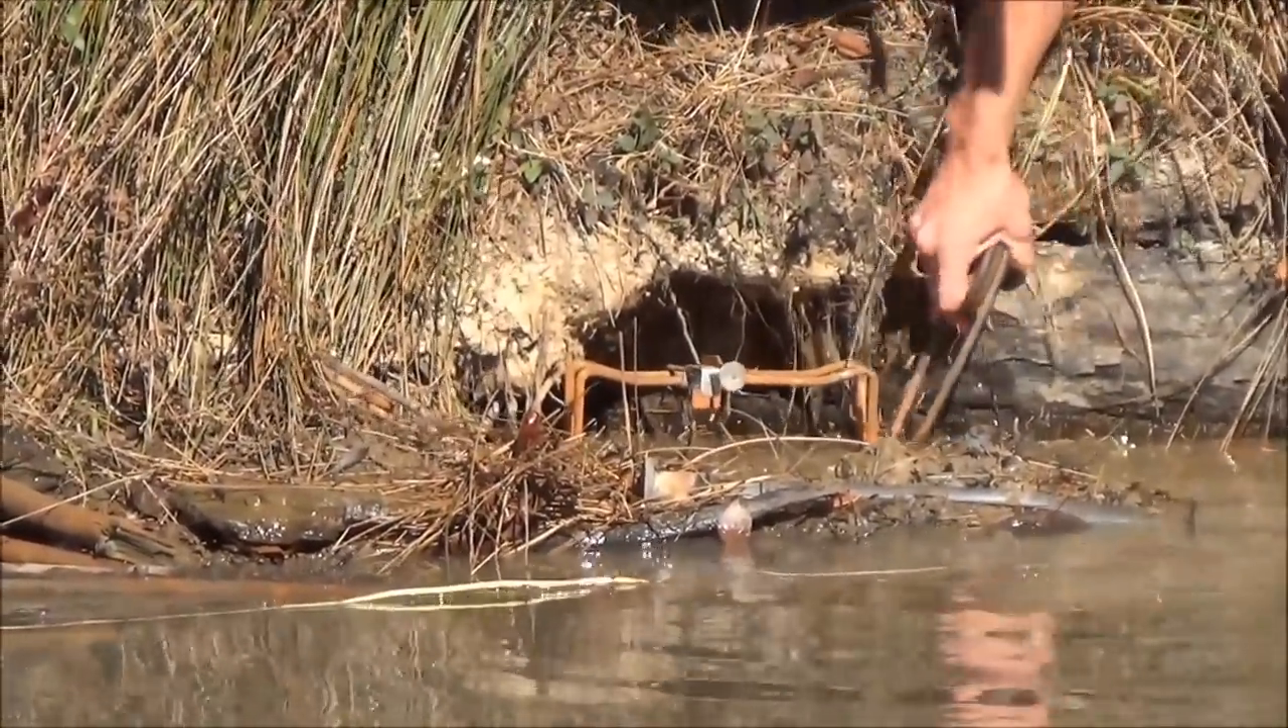And you can see because of the size of this, the way this is set up right now, there's already a gap on top.